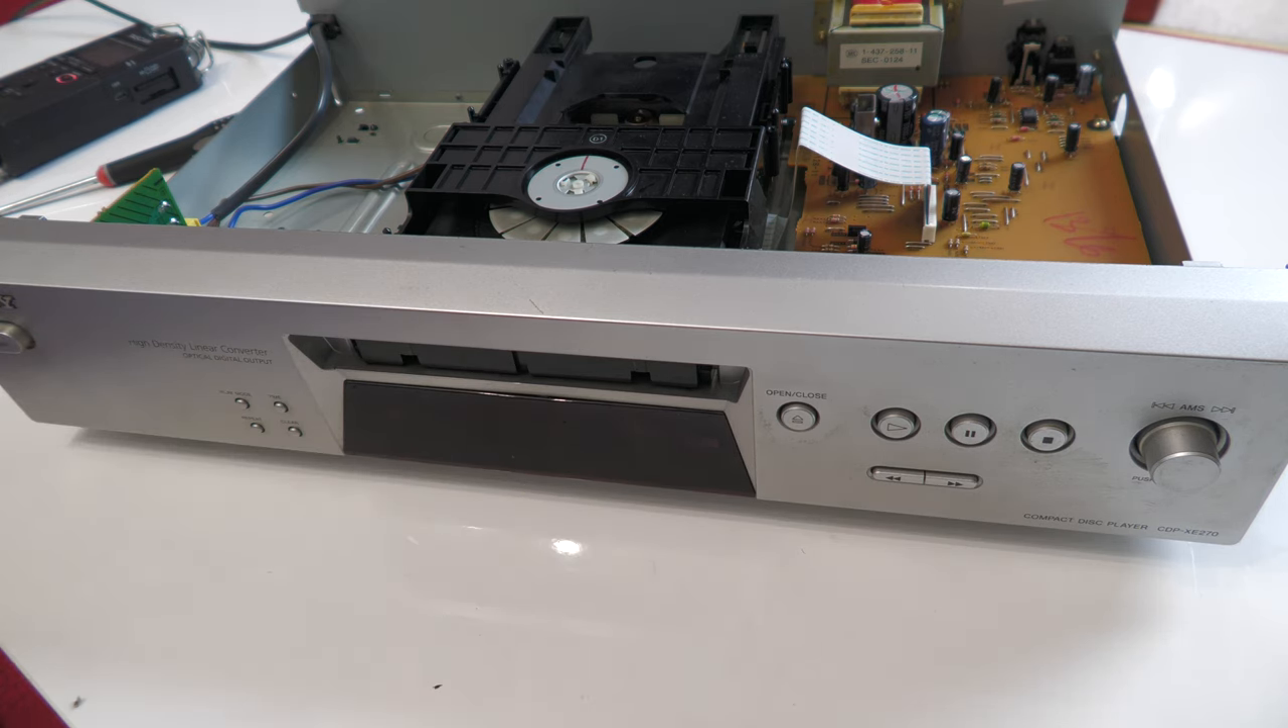Fehlt nur noch die Blende, aber wir schauen erstmal, ob es funktioniert.